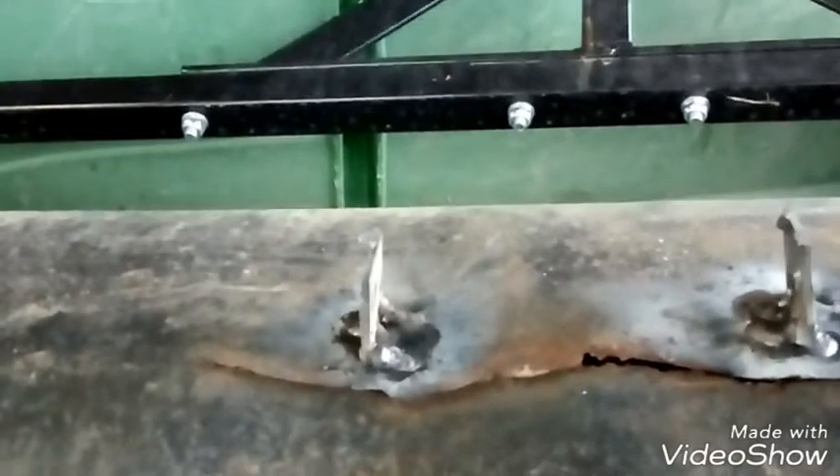Okay, so now I have my dent puller tabs welded on, both of them.